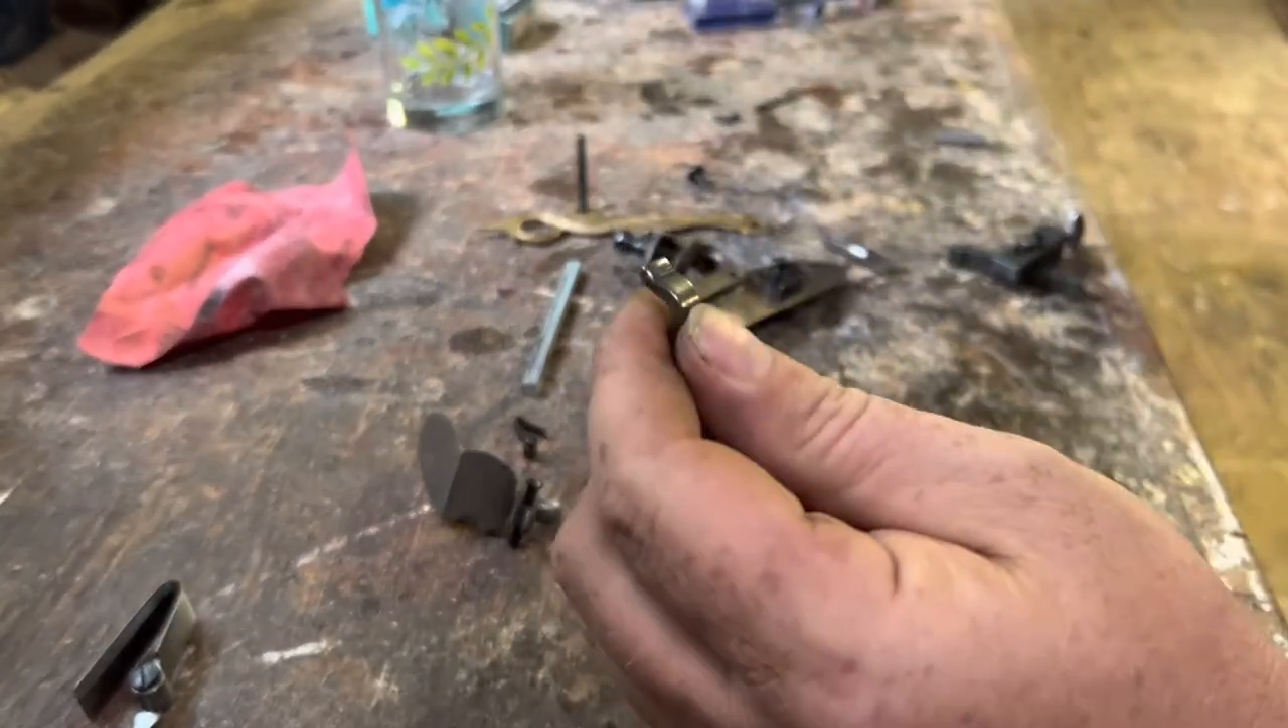So I've got my lock disassembled and I'm just going to polish the moving parts.